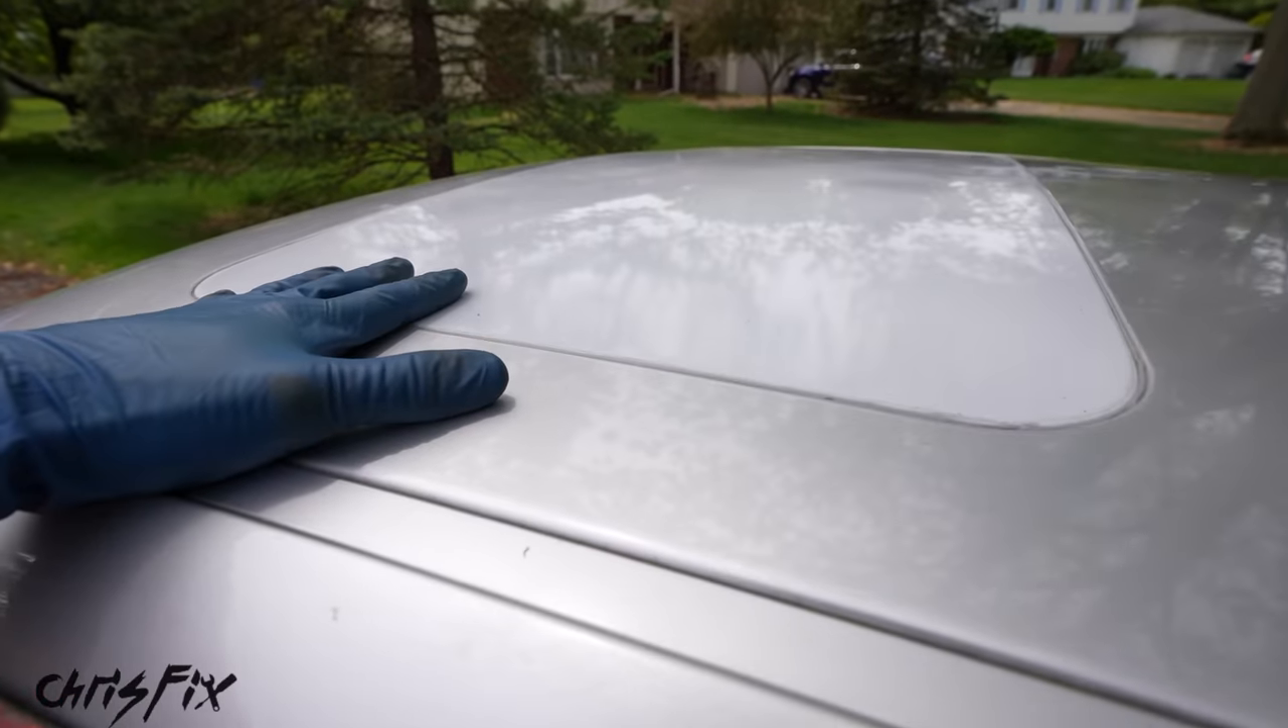So that's all there is to installing a sunroof delete kit now our big gaping hole is sealed.